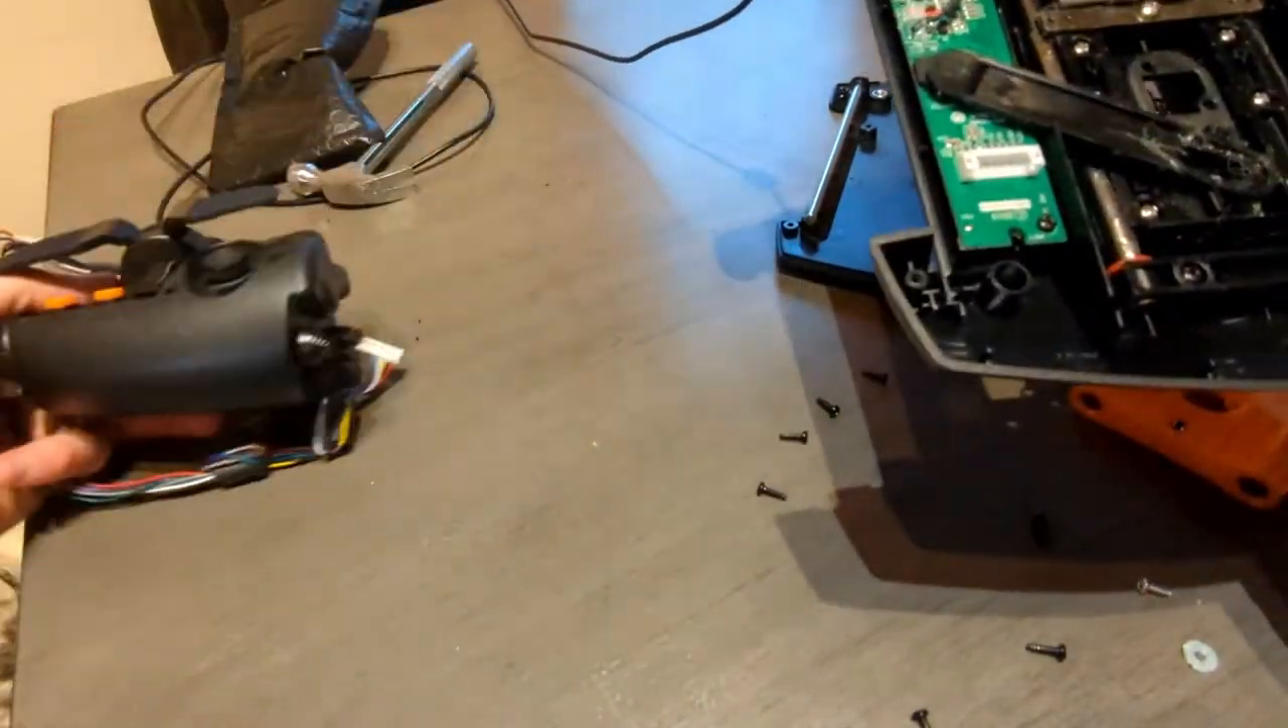Alright, now the throttle handle is off.